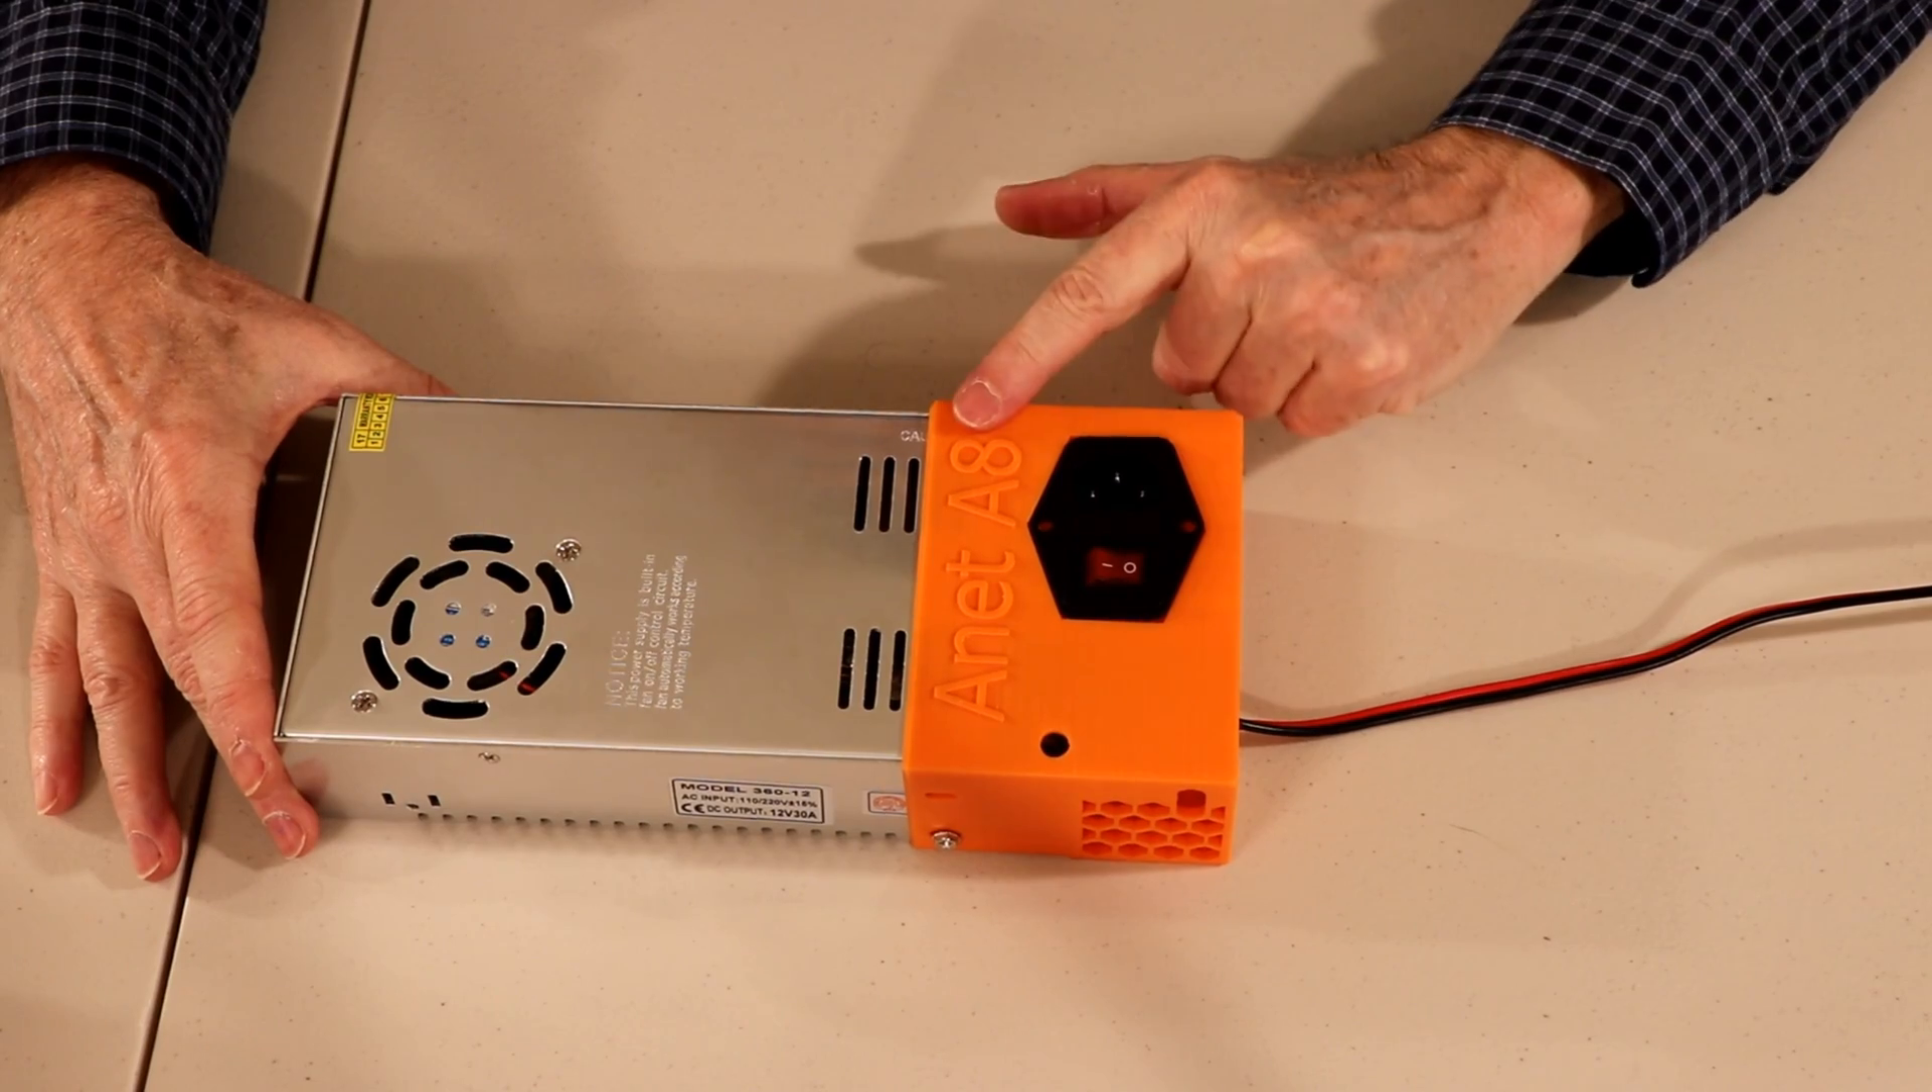I've got my switch and my power supply cover connected up to my power supply.